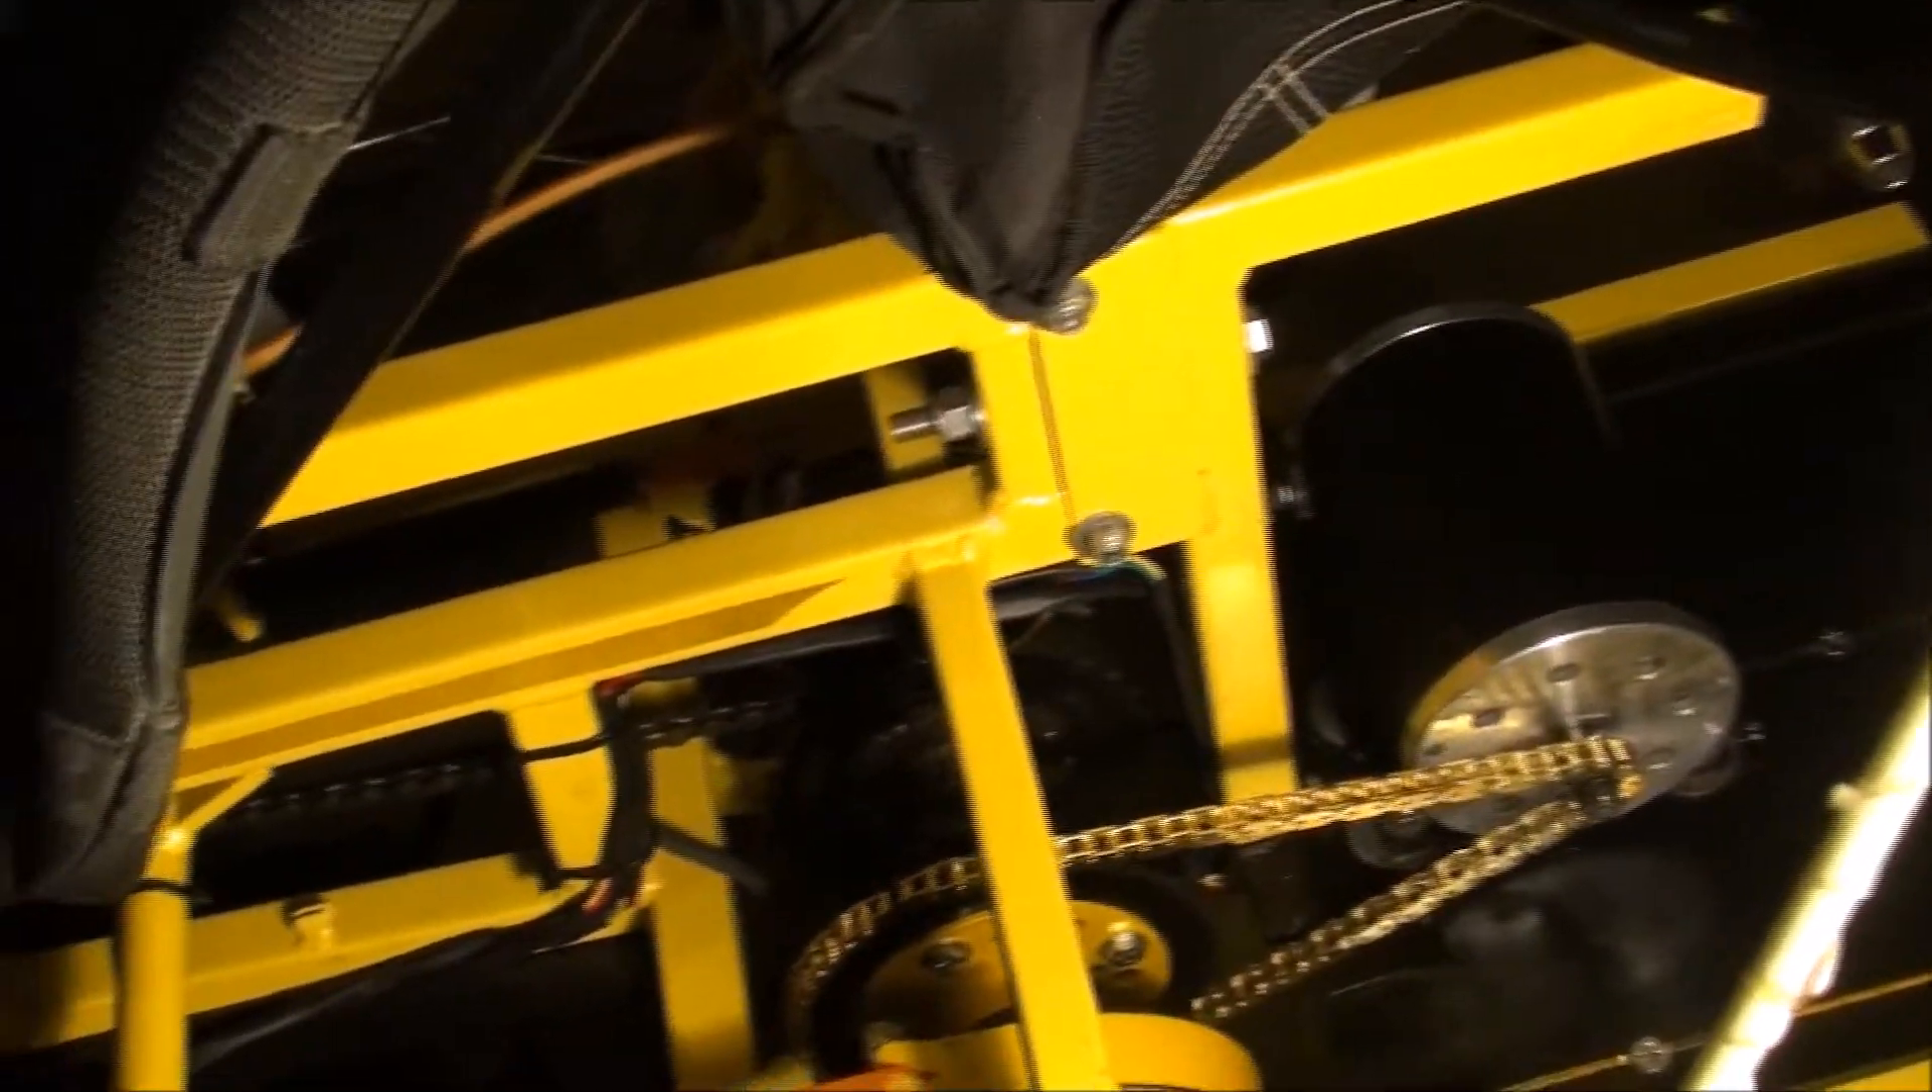We got the new chain on it came today and I got it all hooked up.